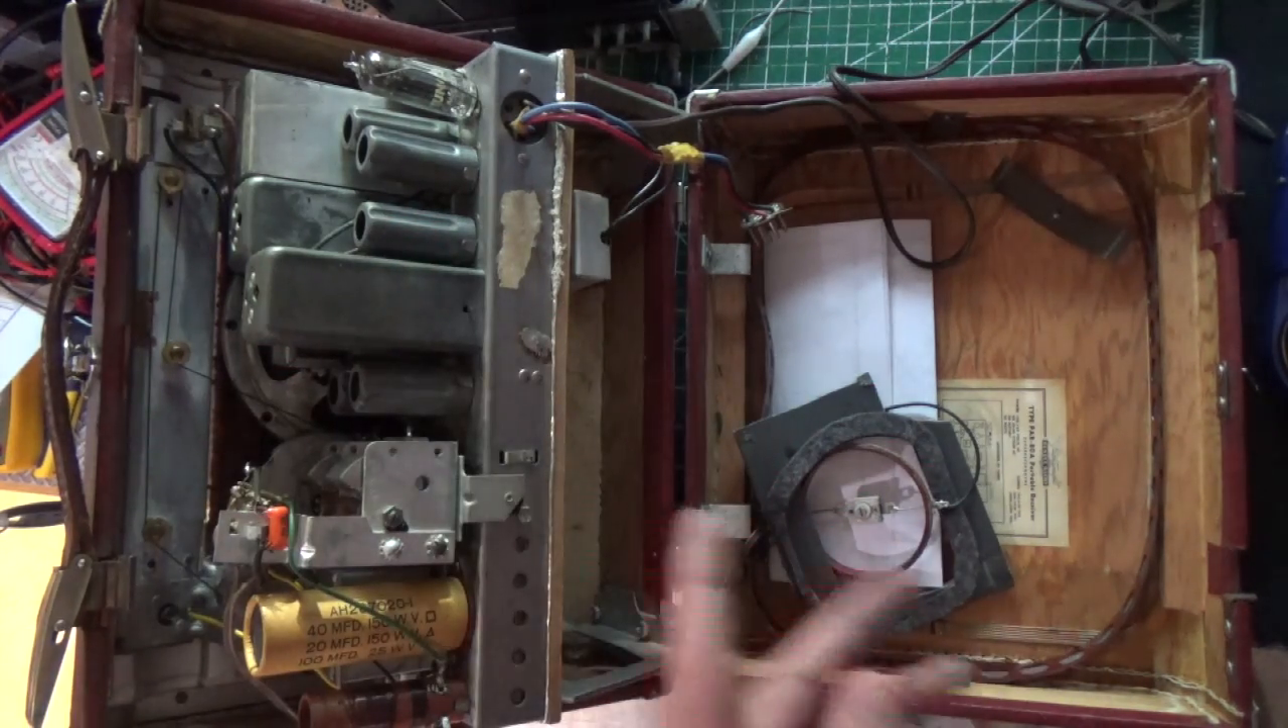I haven't taken the chassis out of the case yet.